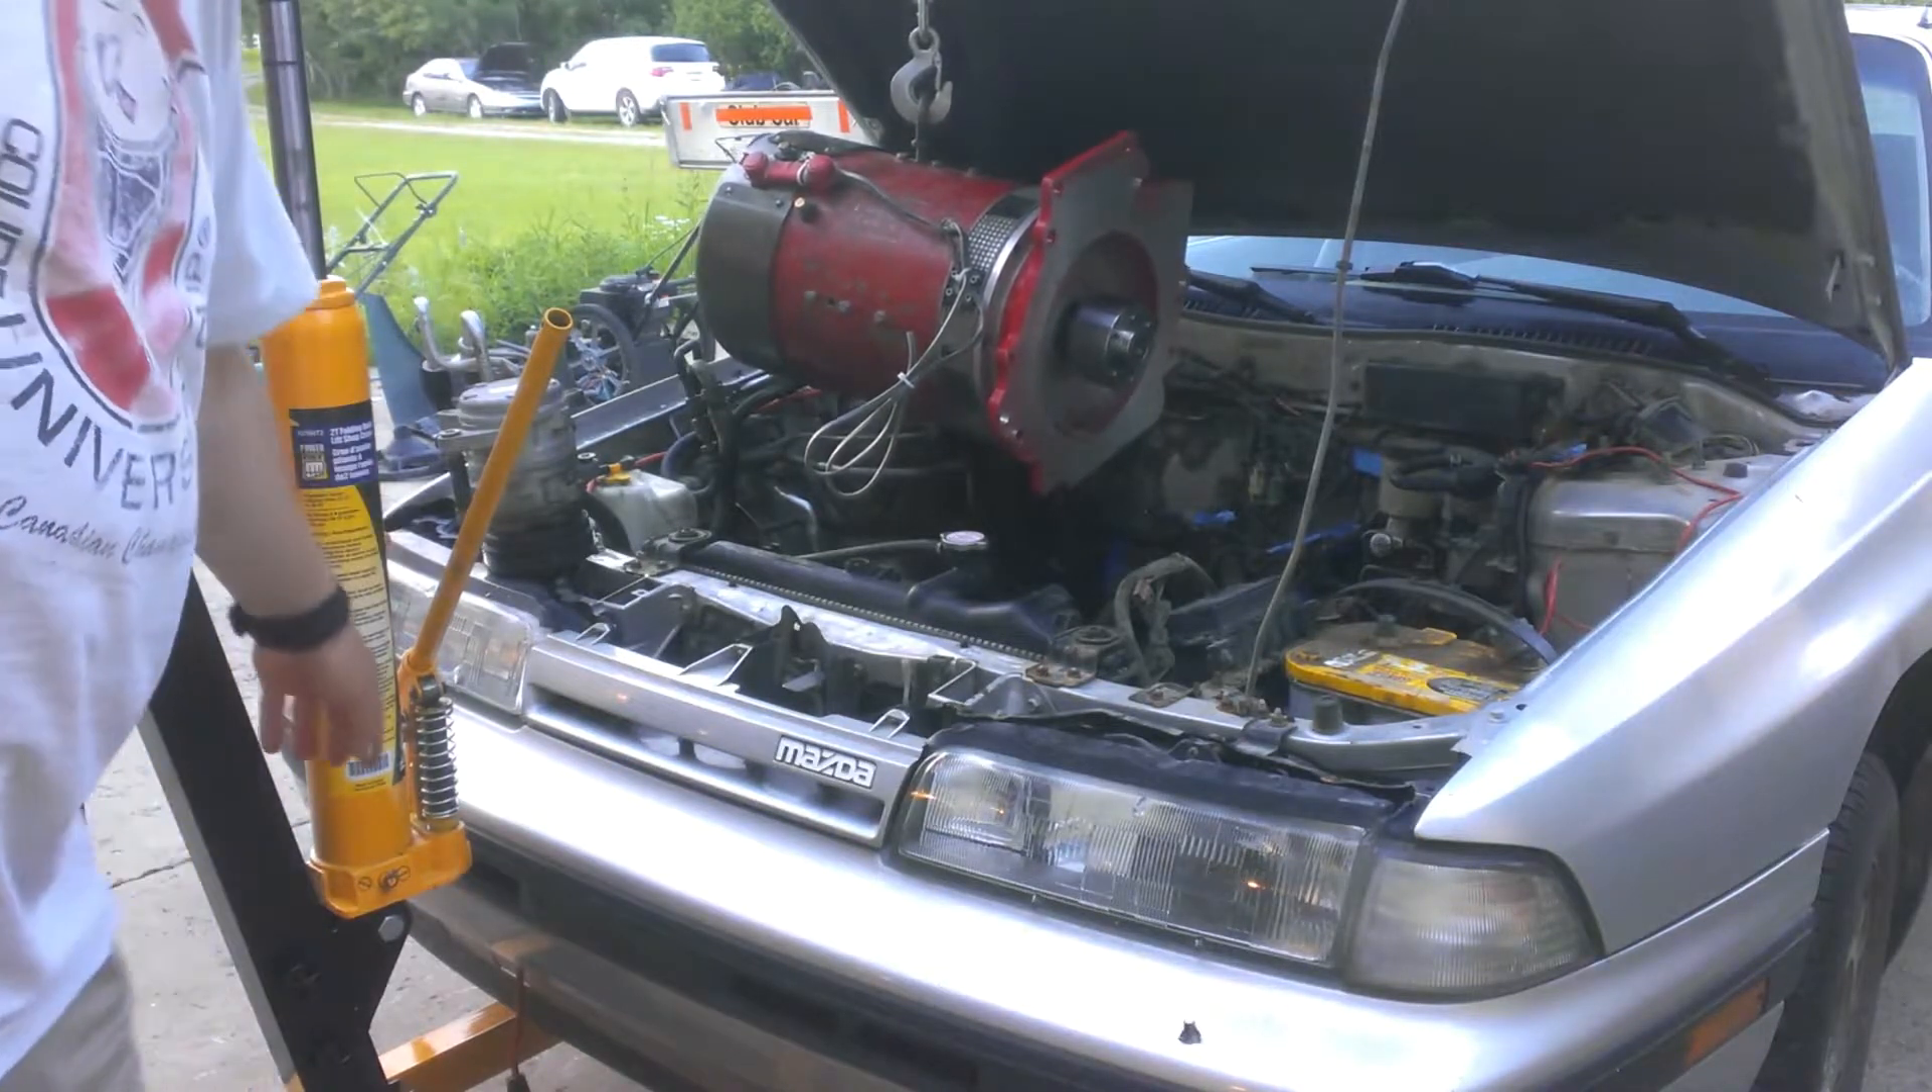So, my jack is at the bumper. And my motor hasn't yet gone far enough in.